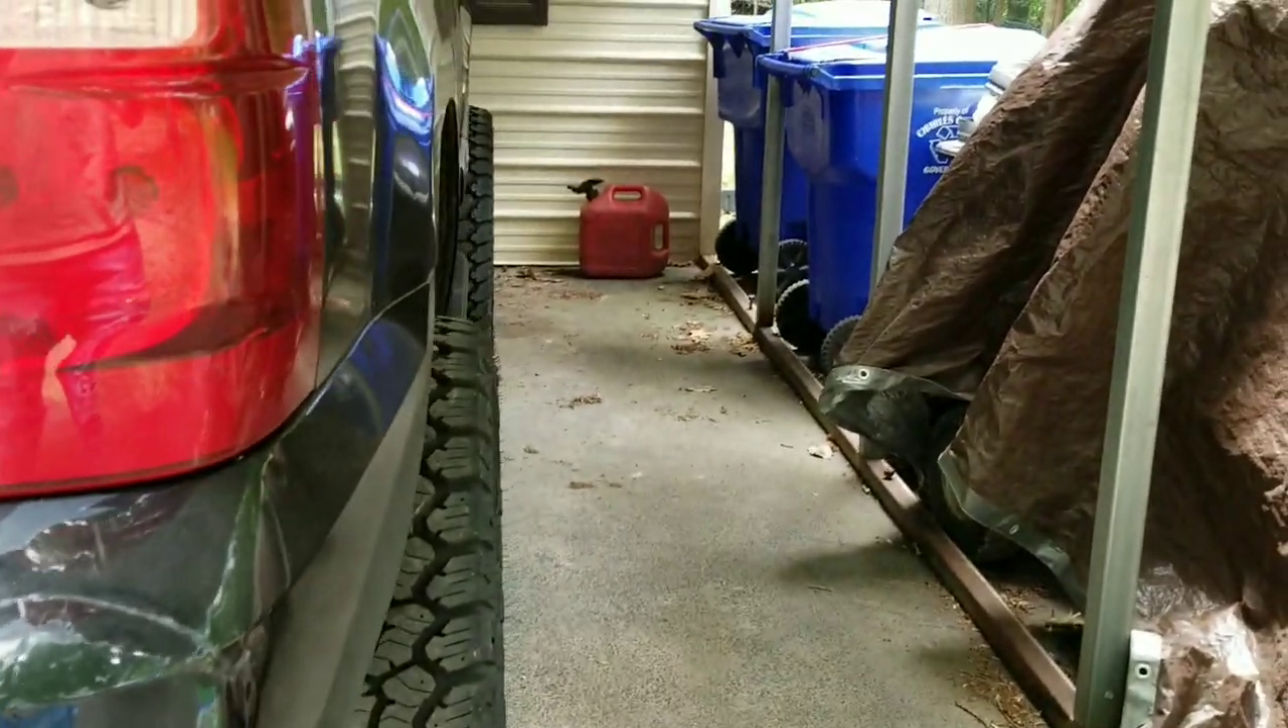As you can see the tires are sticking out pretty good.